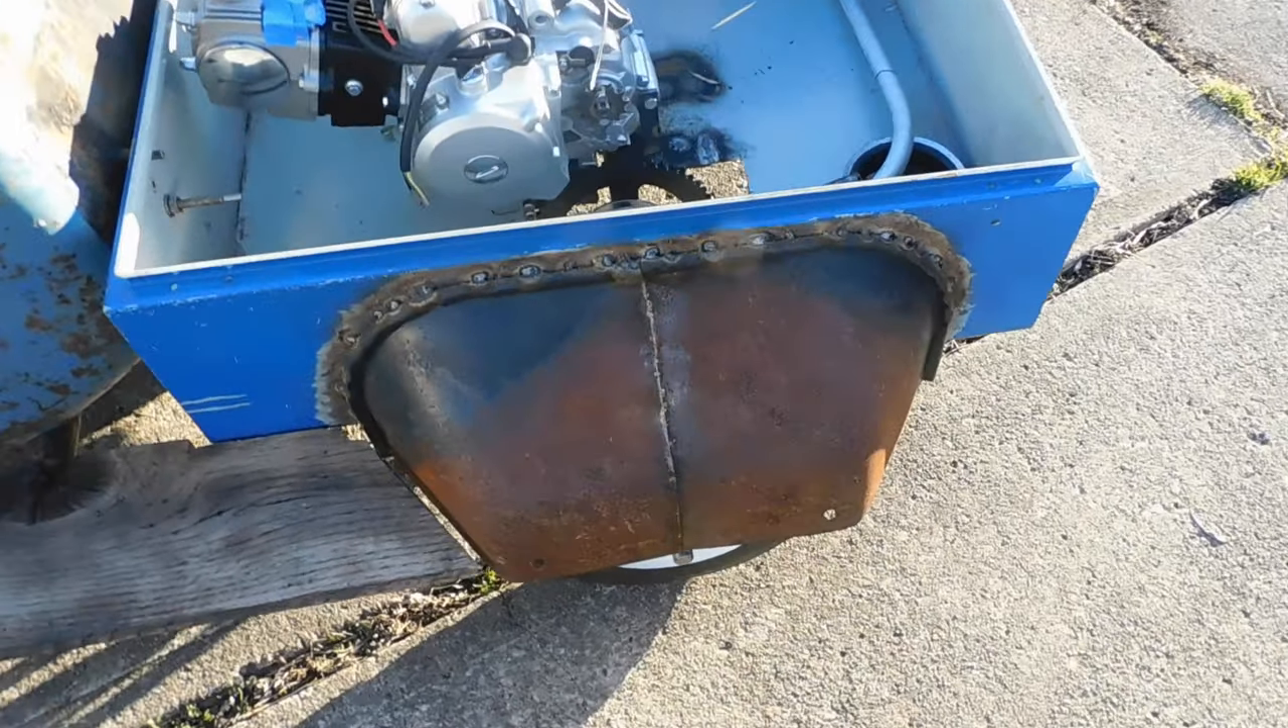Uh, I welded the, uh, back fenders on.